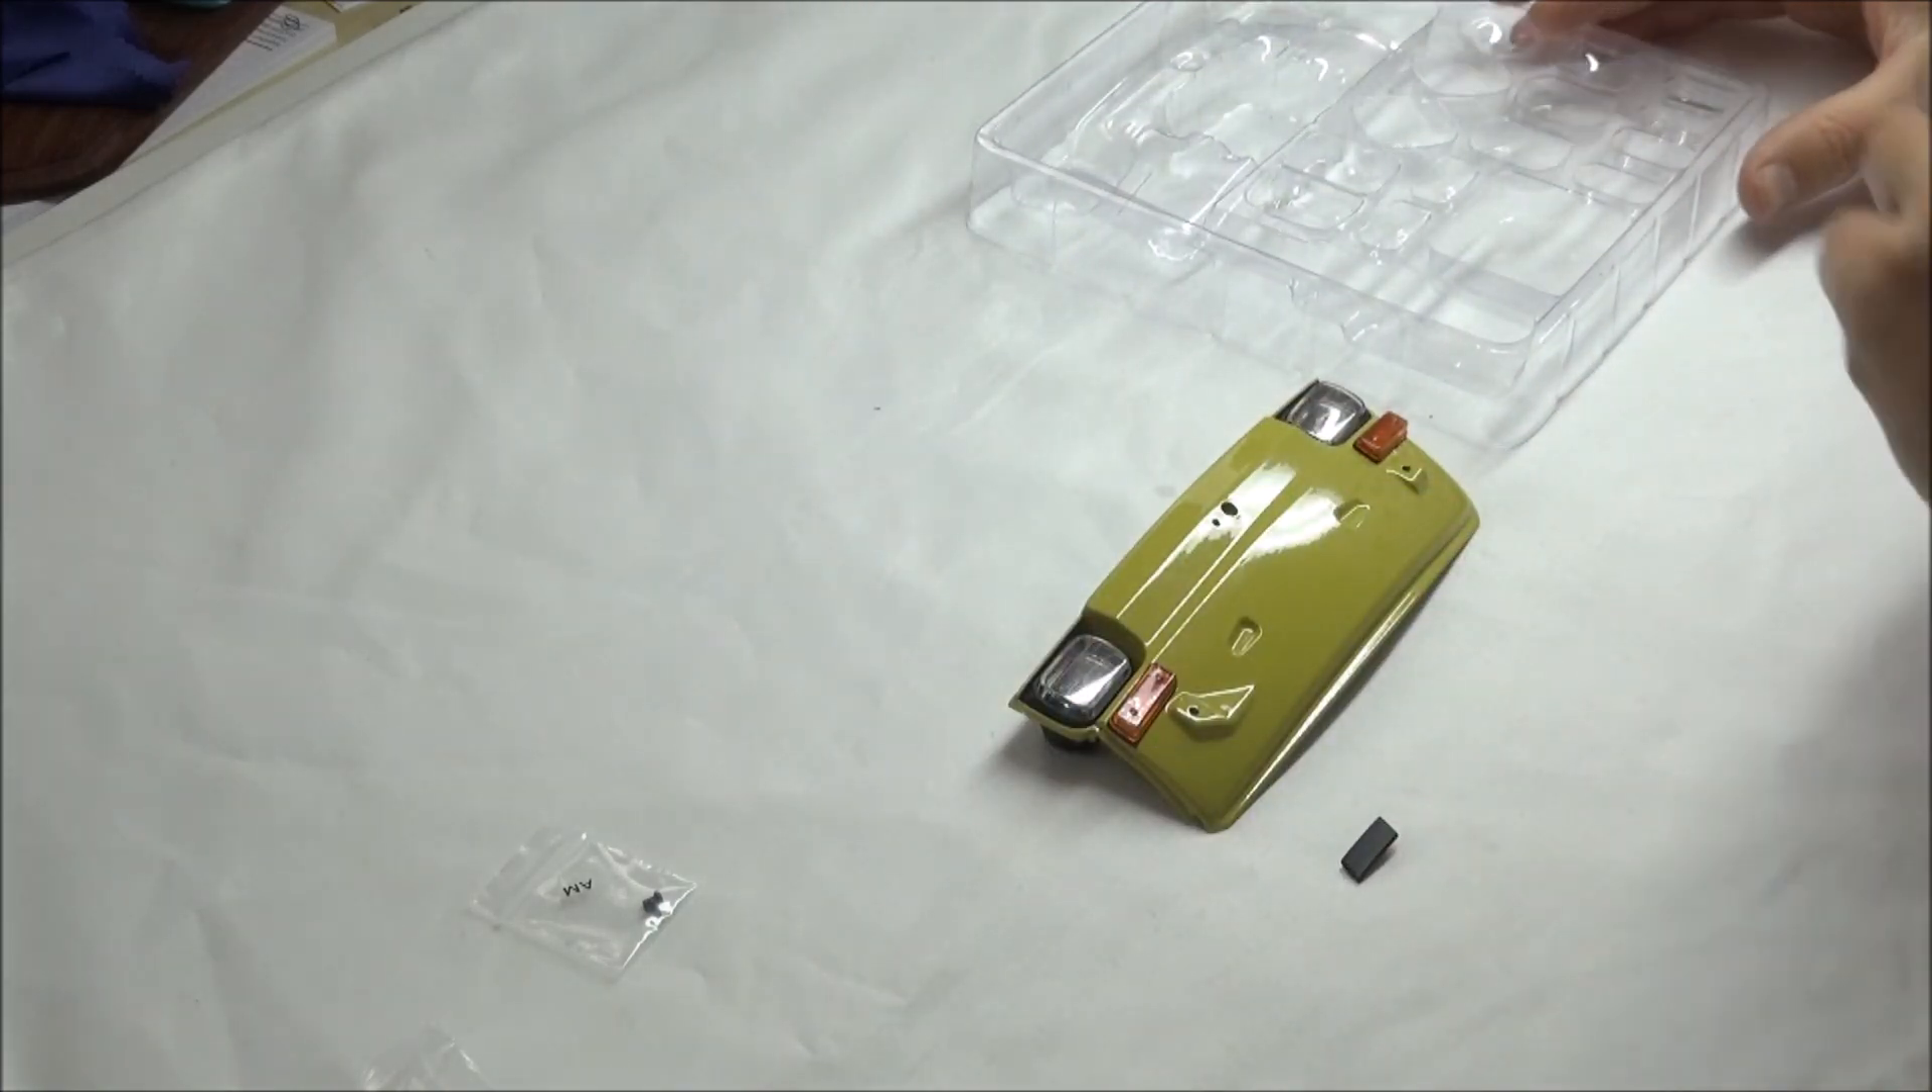So, dann haben wir jetzt auch die zwei Blinker jetzt hier dran.